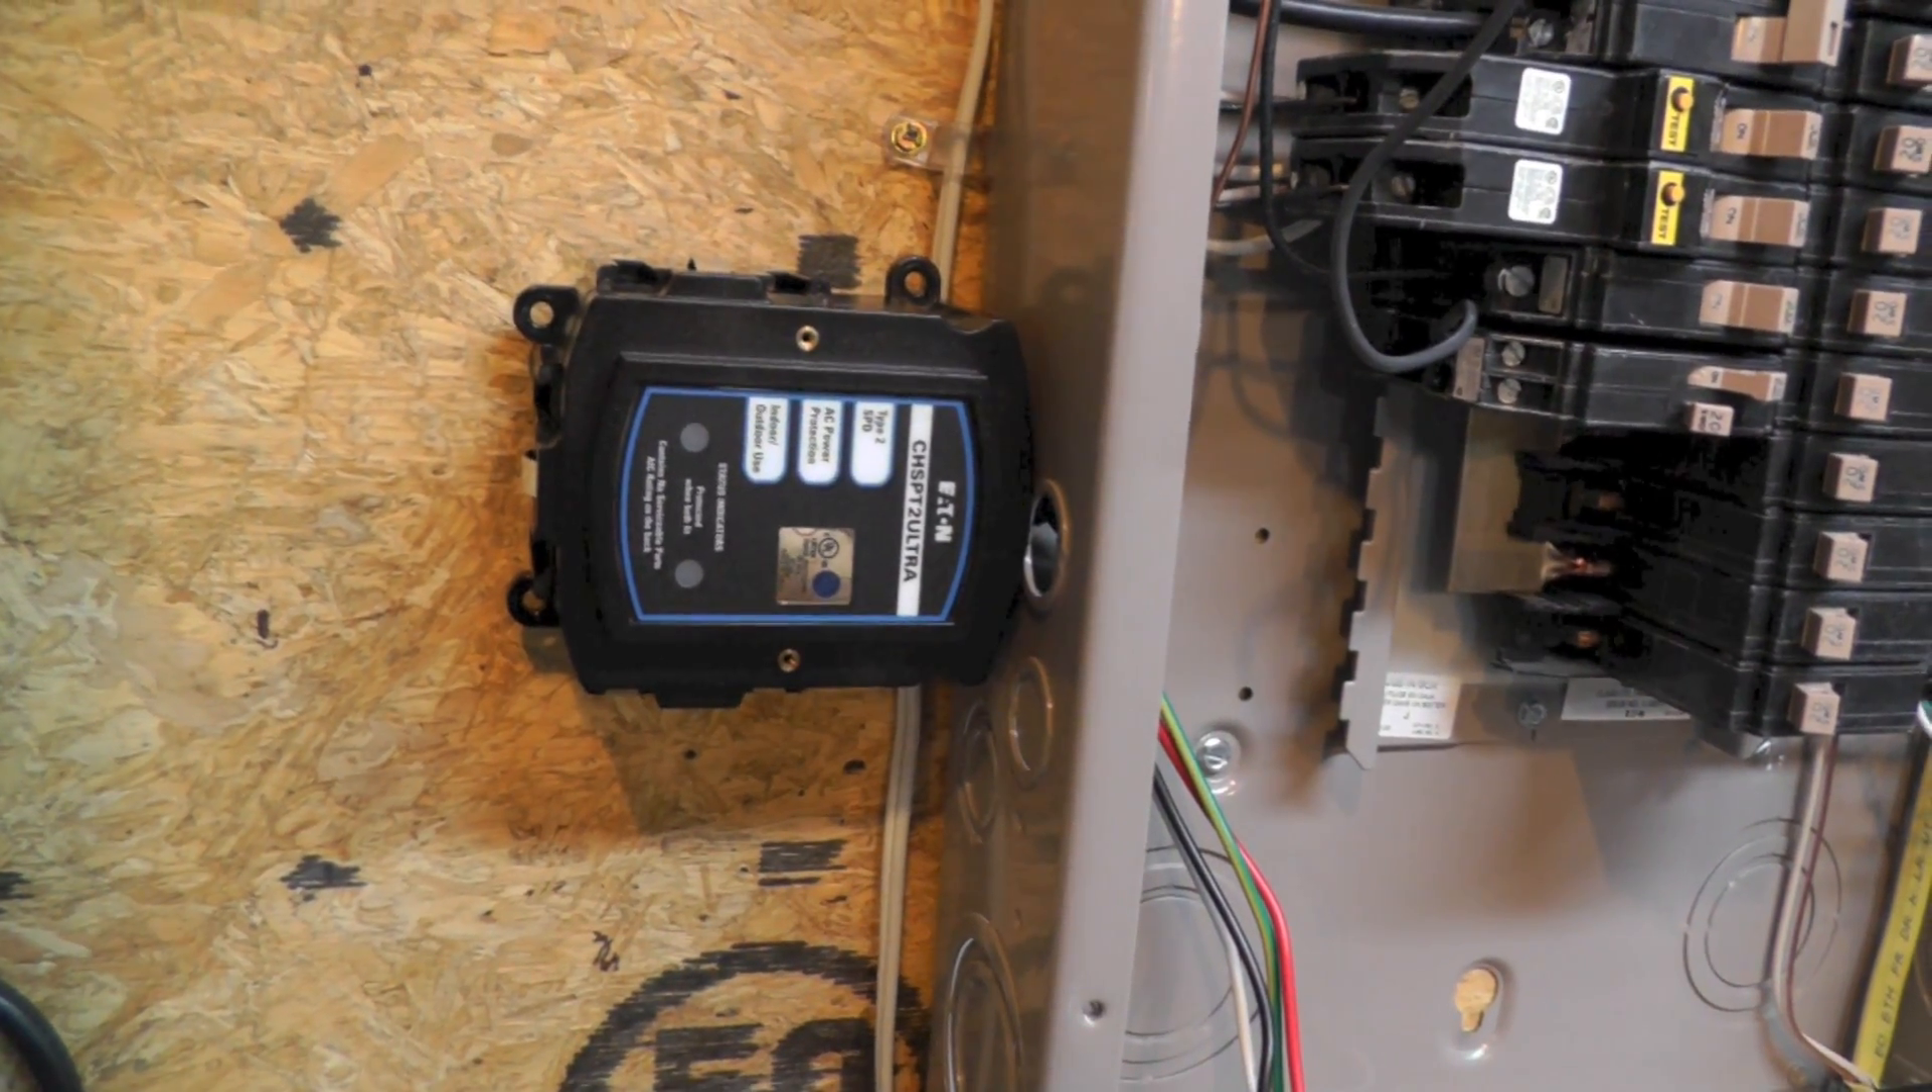Okay at this point I was able to mount the surge protector in the location that I wanted.